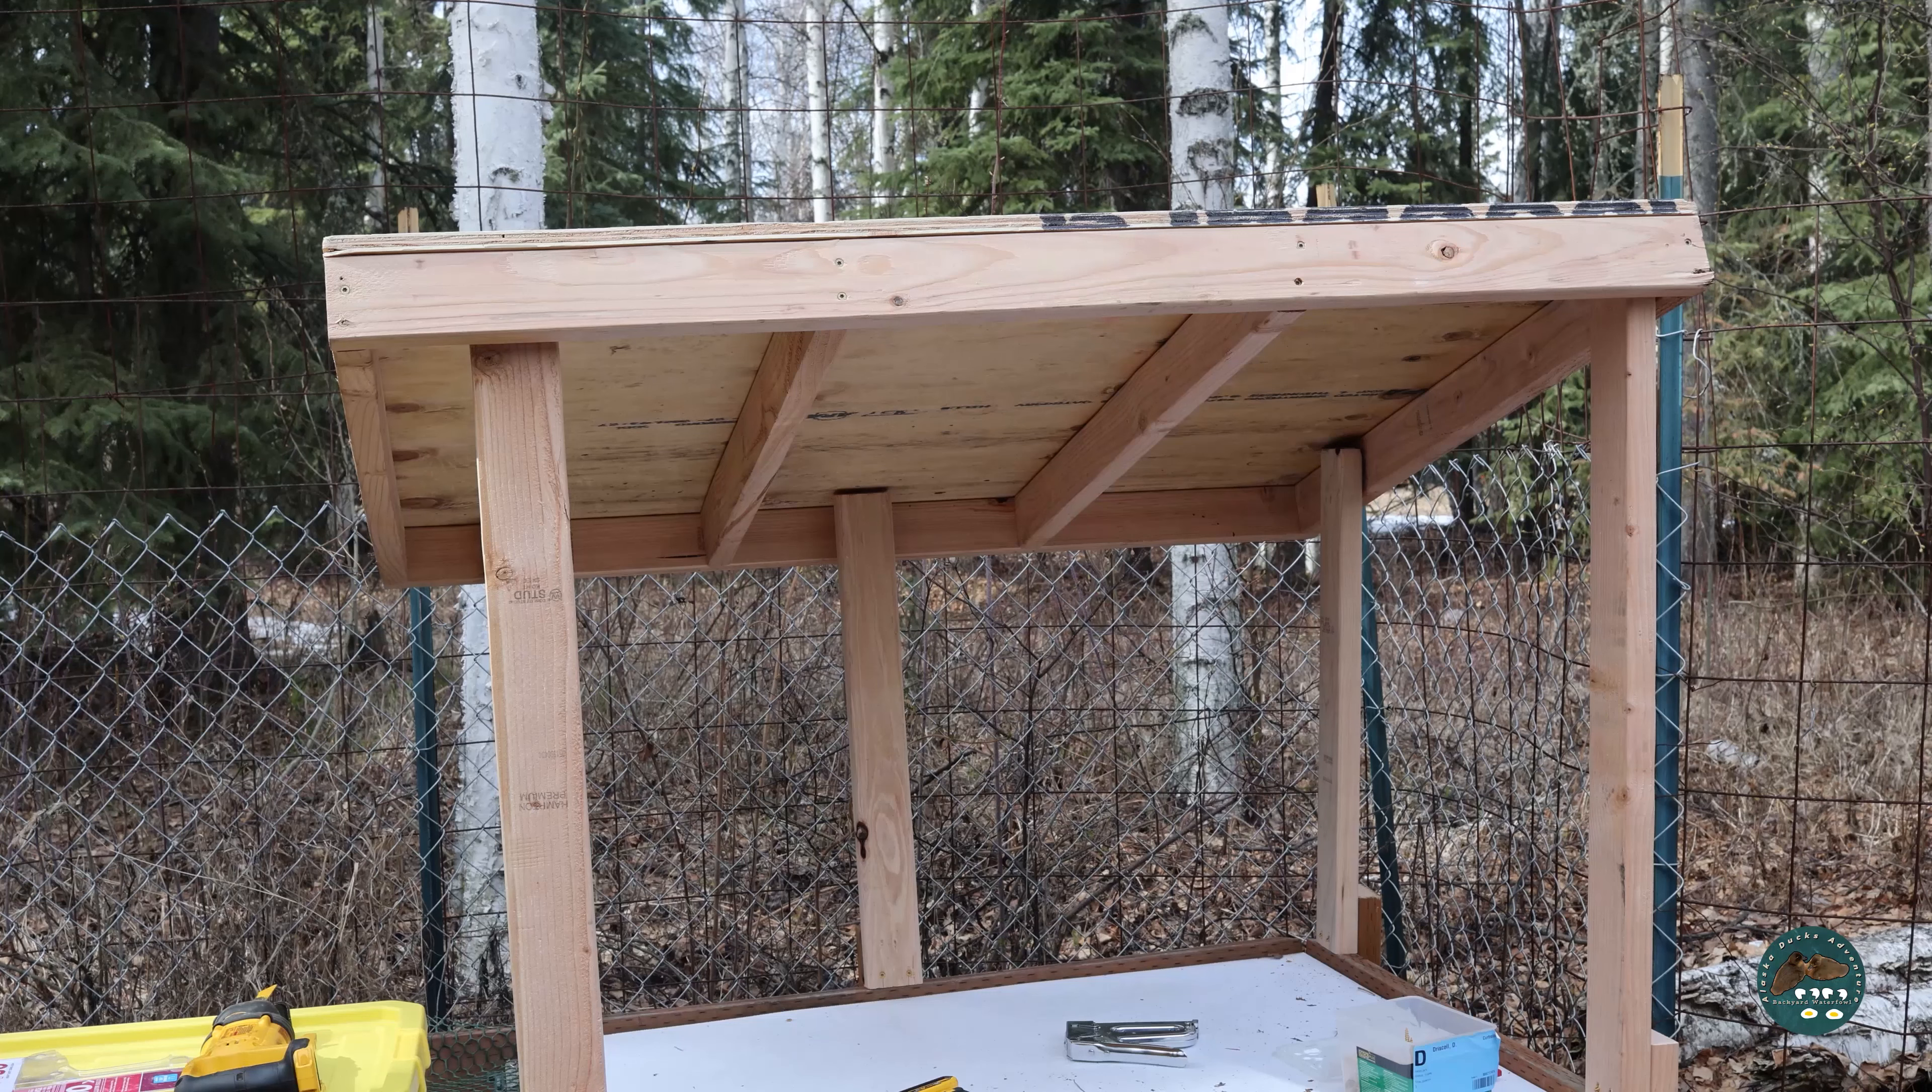All right, I just got the roof placed on there. I just need to drill it so it's secured and then I can start putting the bracing on and the roof.